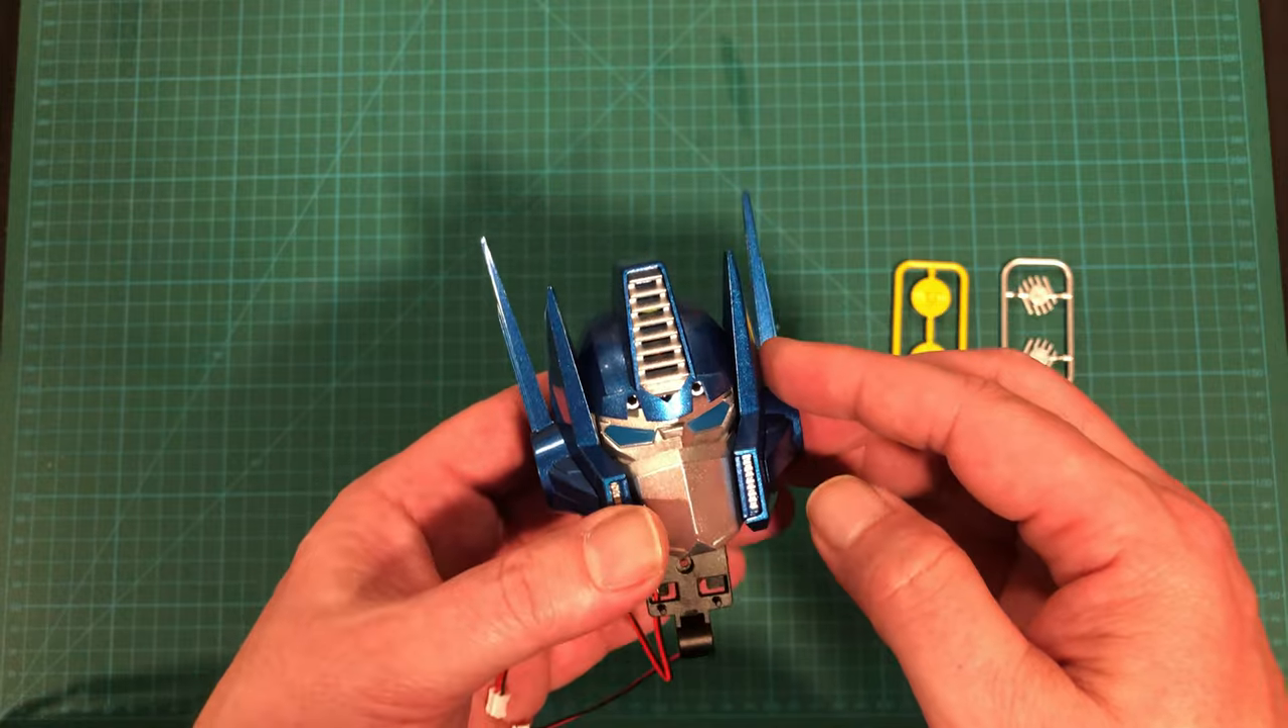Antennas fully assembled and attached.